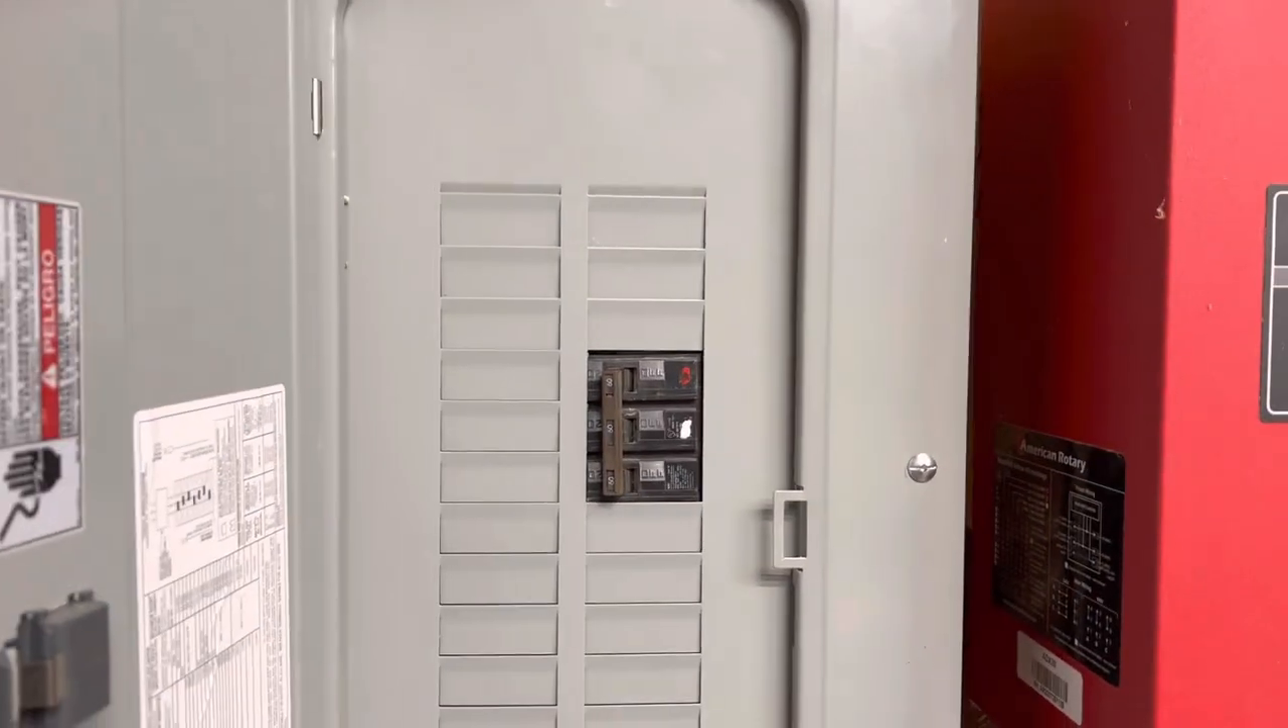Currently, I only have one breaker in here, the 60-amp breaker for my Wood-Mizer.